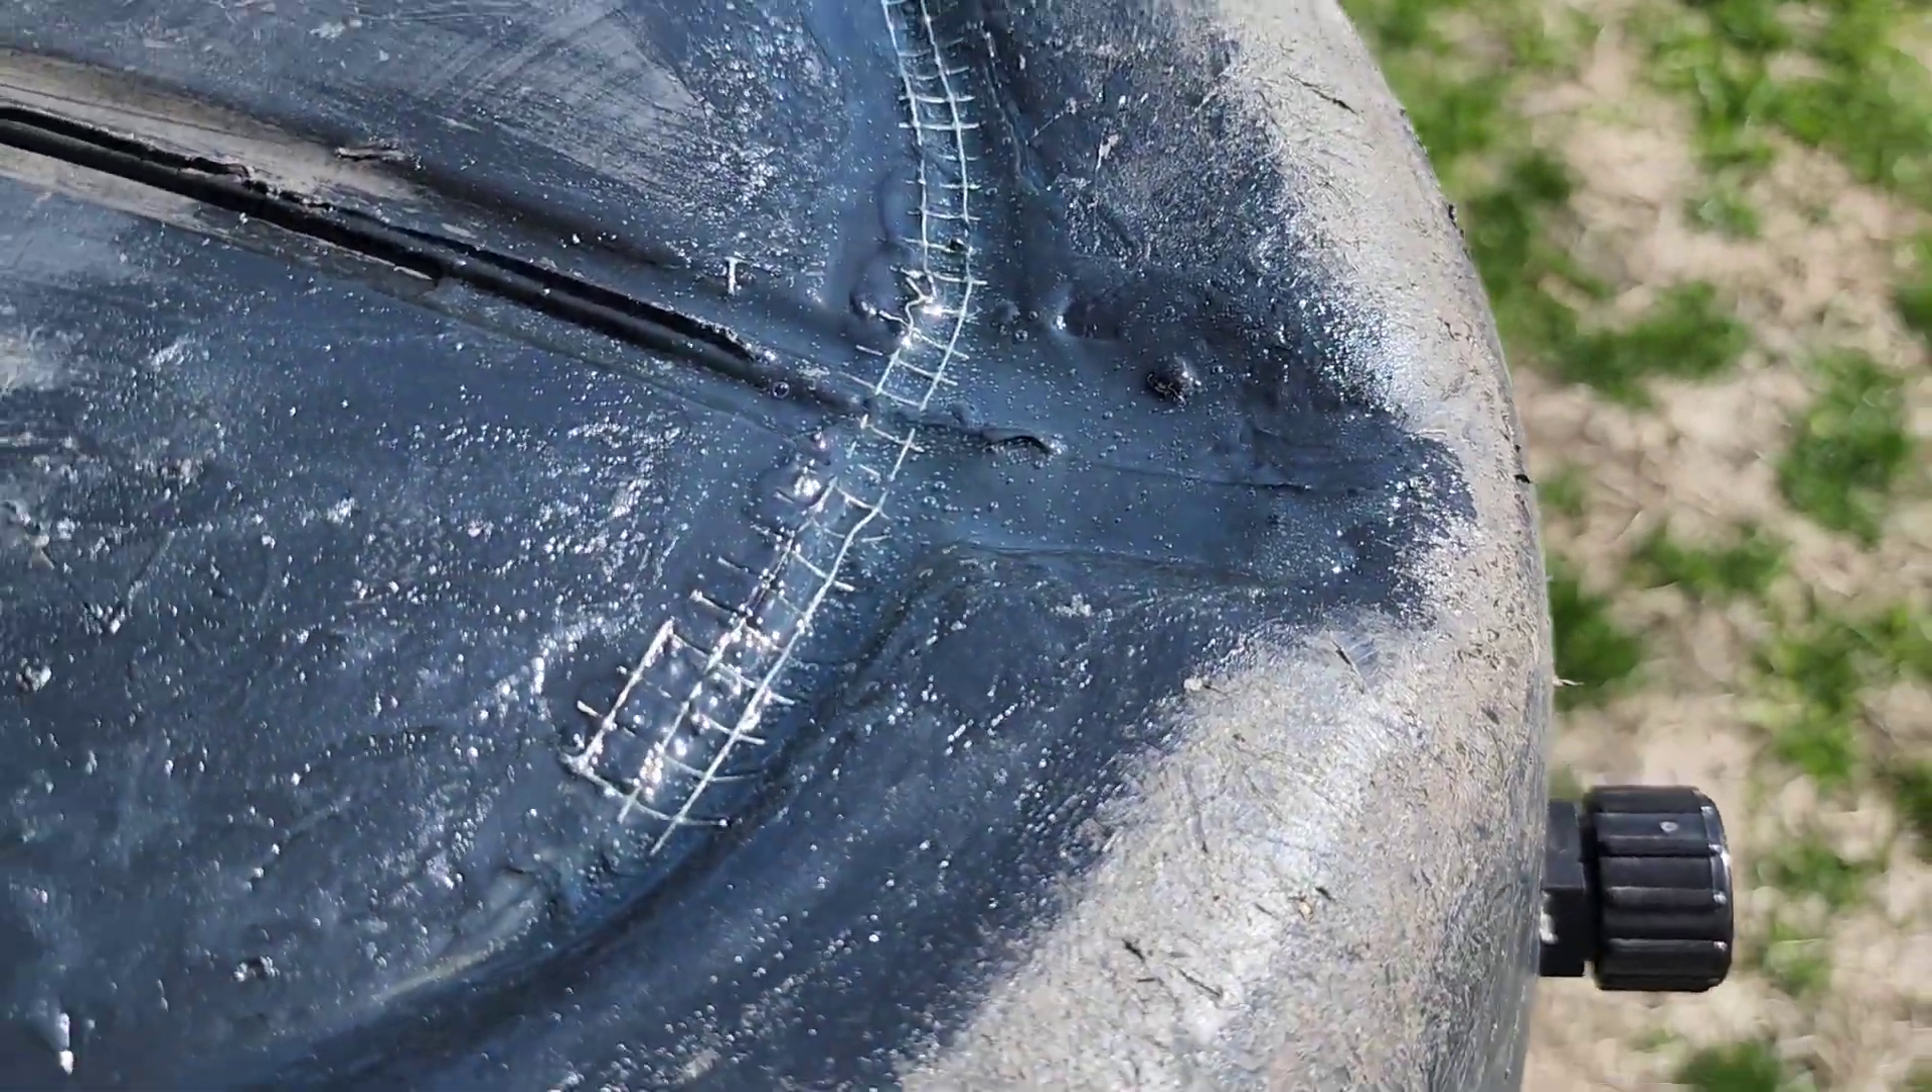You see there's the wire that i melted into the rain barrel.